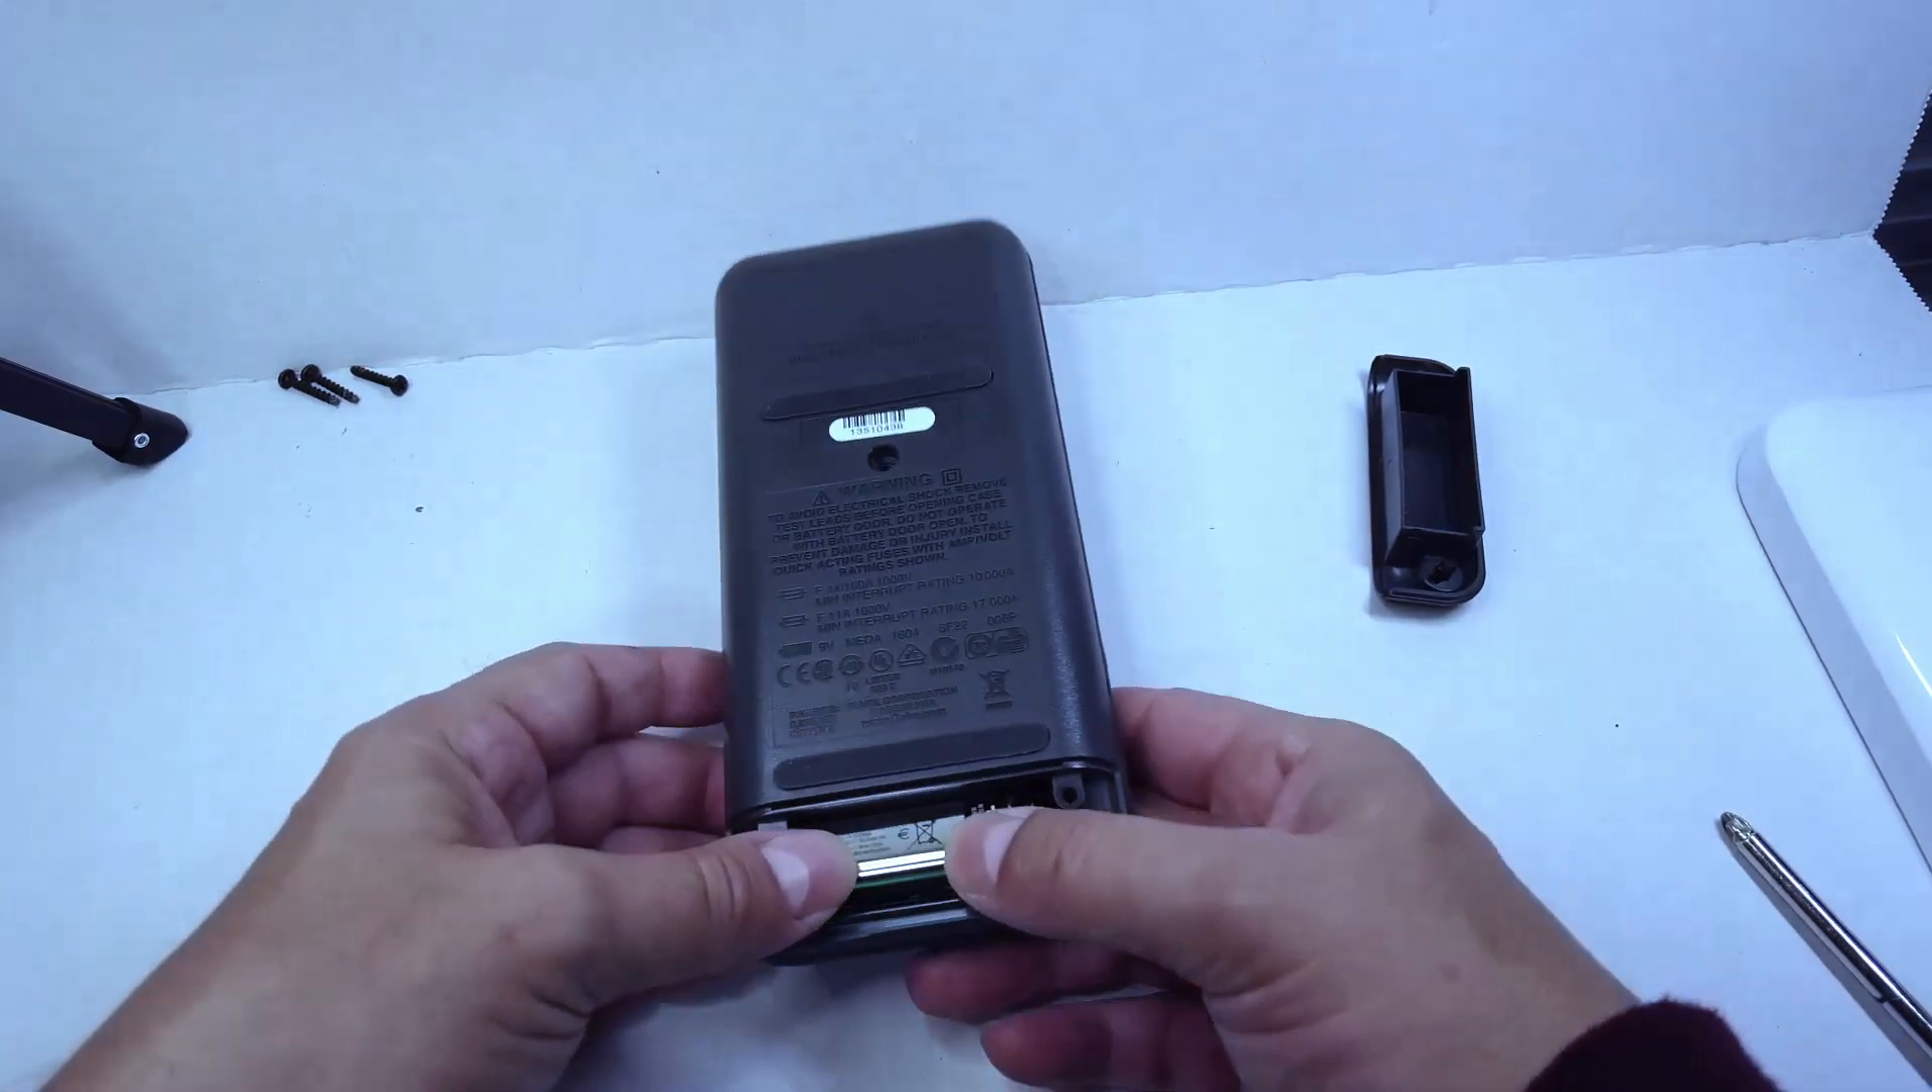We're not going to install any screws just yet because we want to make sure that everything is nice and proper and working.